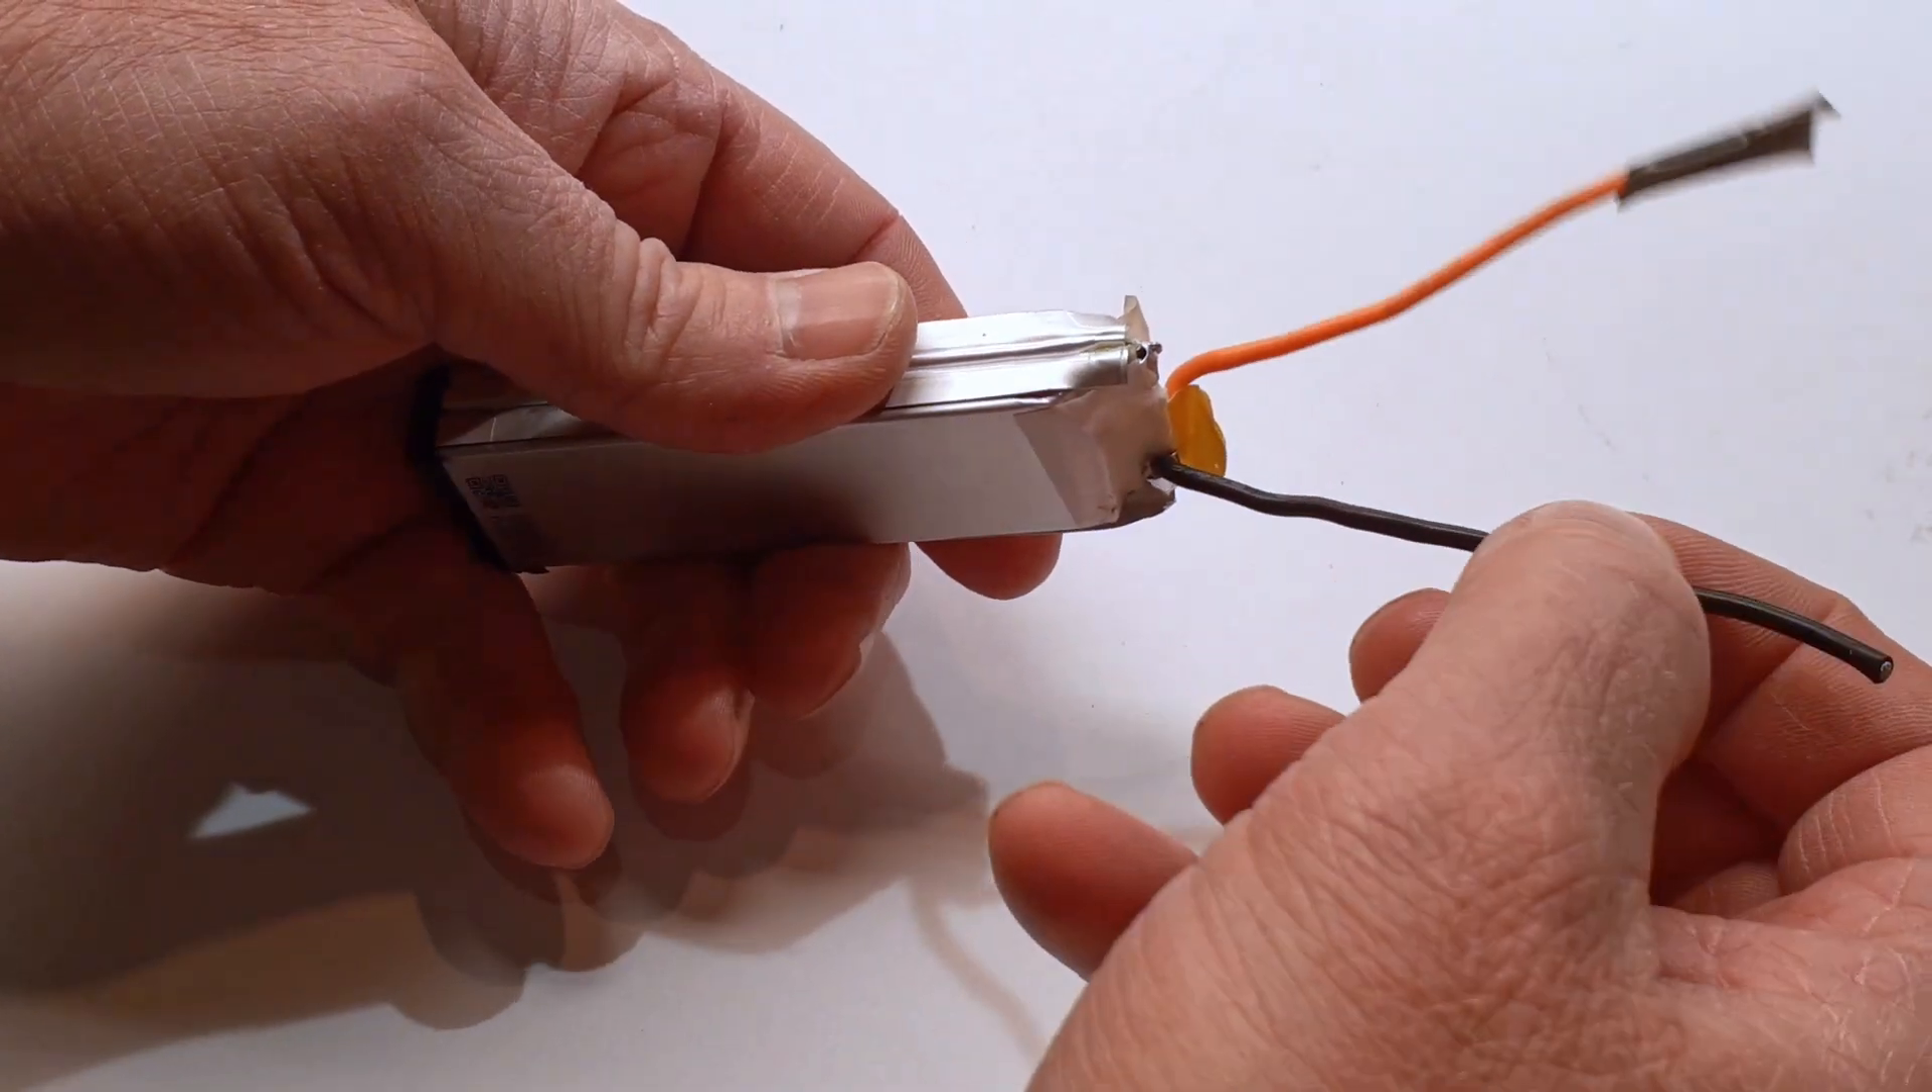So now what we're left with is just basically a battery with a, uh, a positive and a negative wire on there.